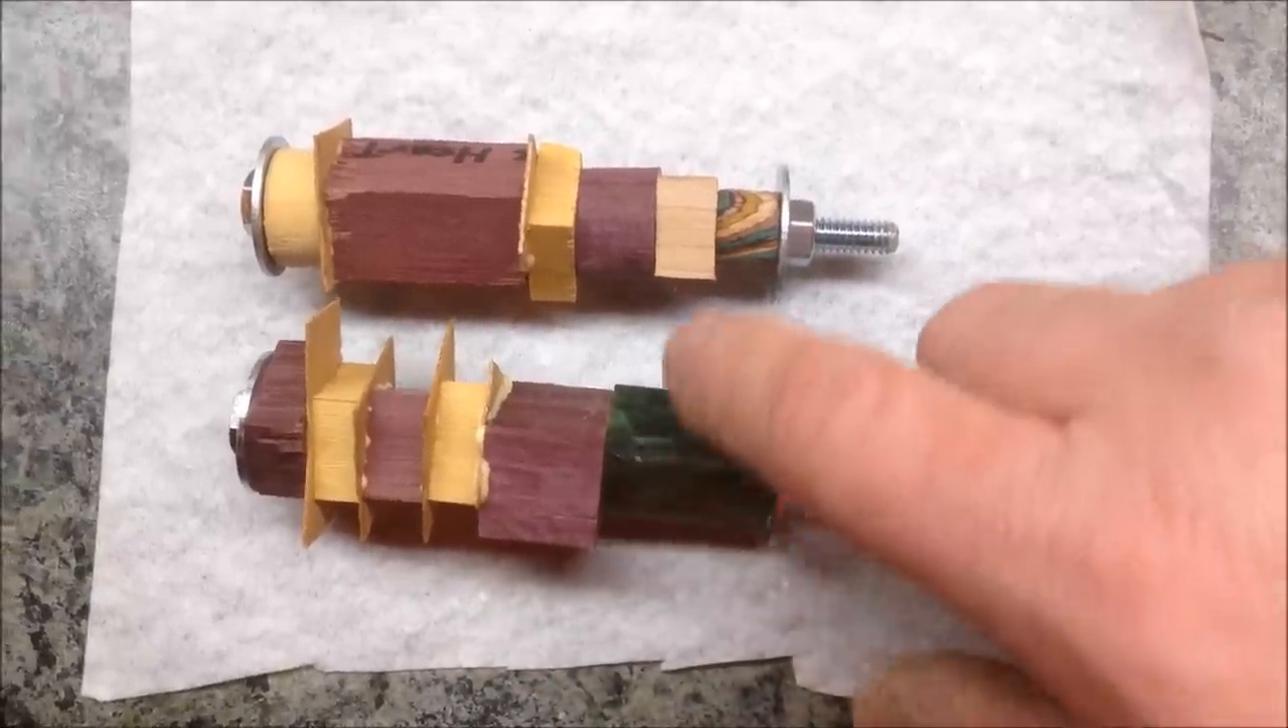I've got two blanks glued up.